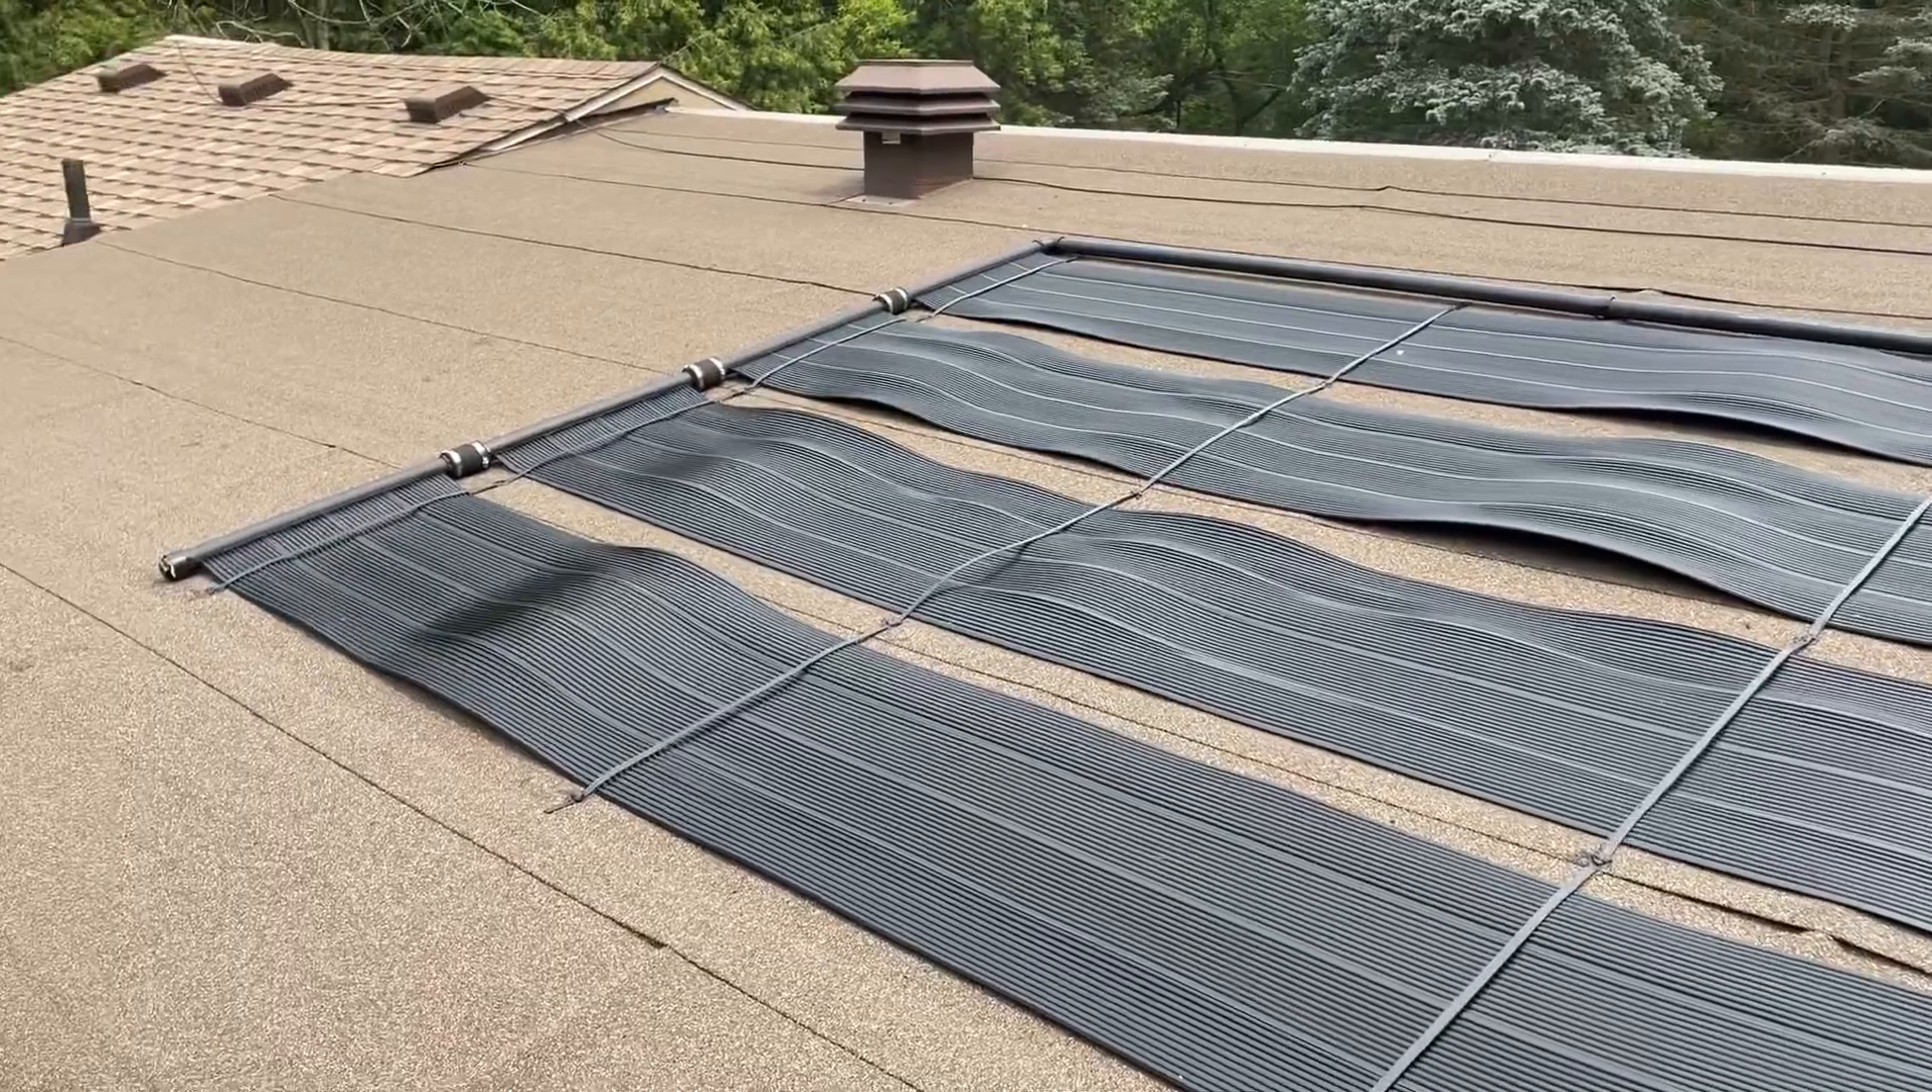Okay so as I said before this is our second part in the series so we've already got our solar panel array if you will set up on our roof here to heat our pool which is over there.